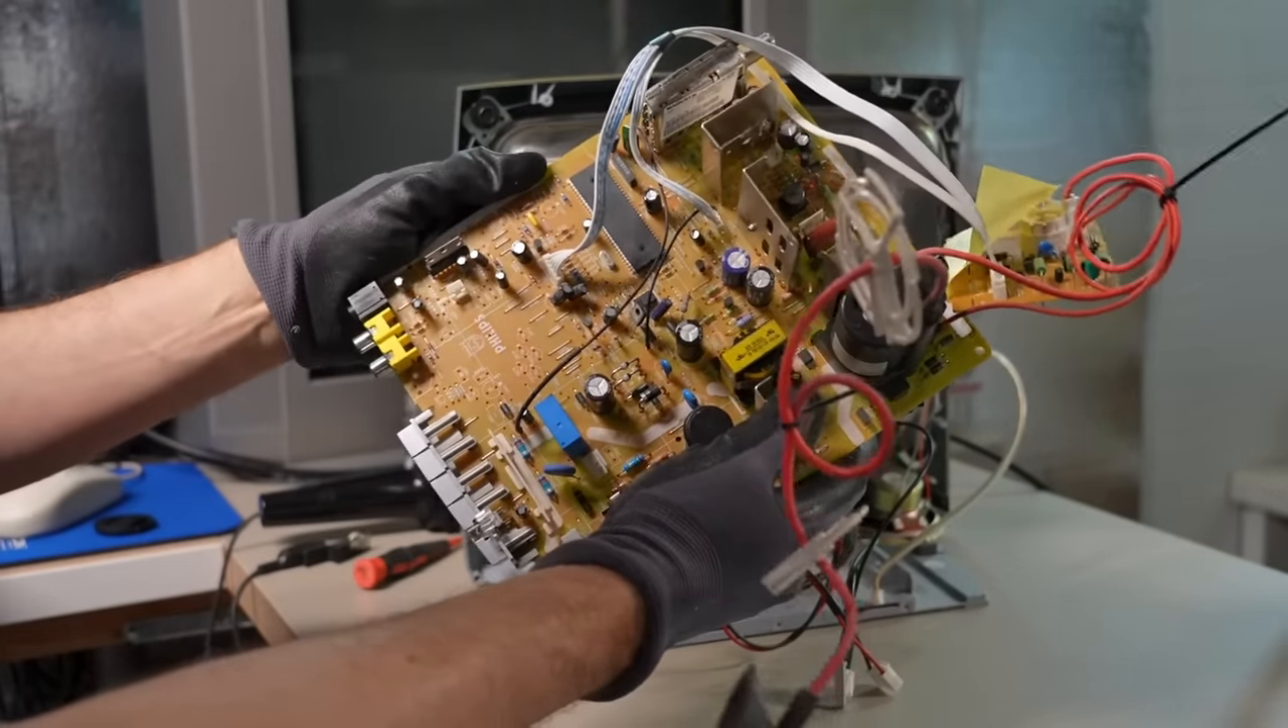All right so I have the board removed from the set this is the phillips board.